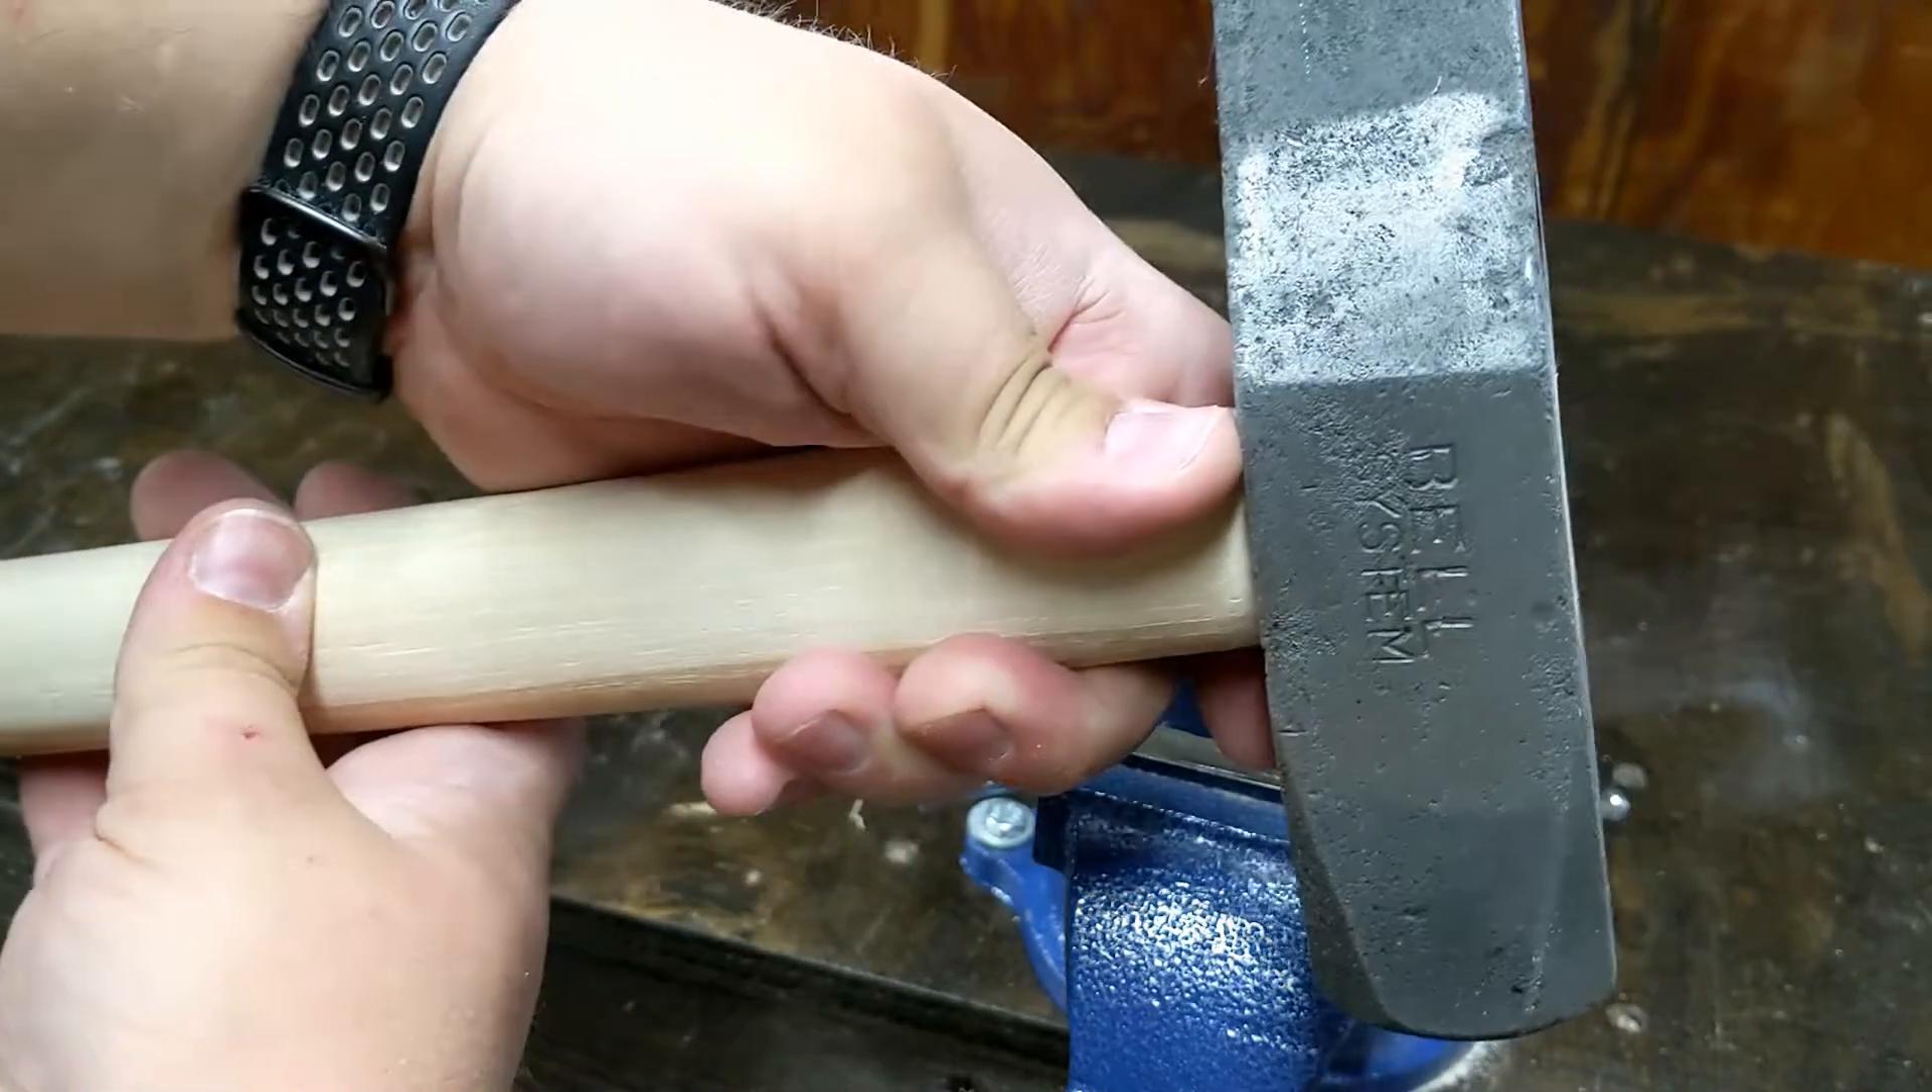There is a new handle on there. All pretty.